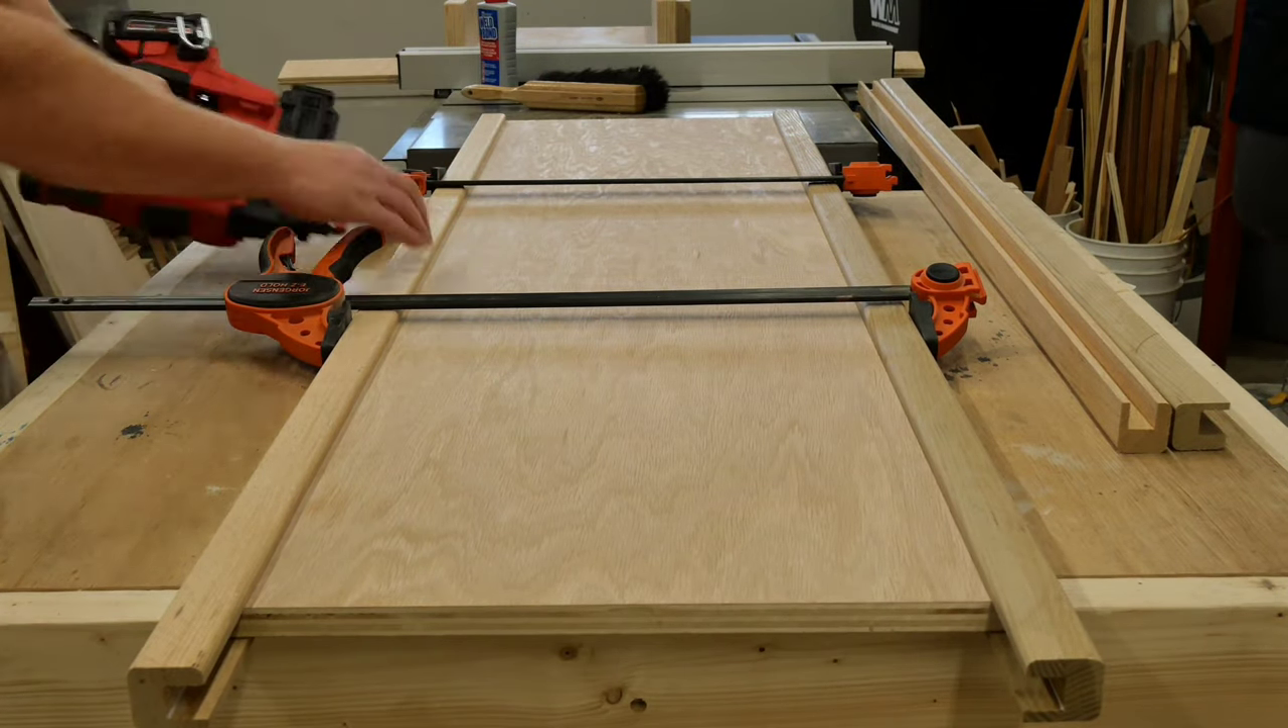Then, I slid a piece of plywood into place between the two posts and clamped it all together.